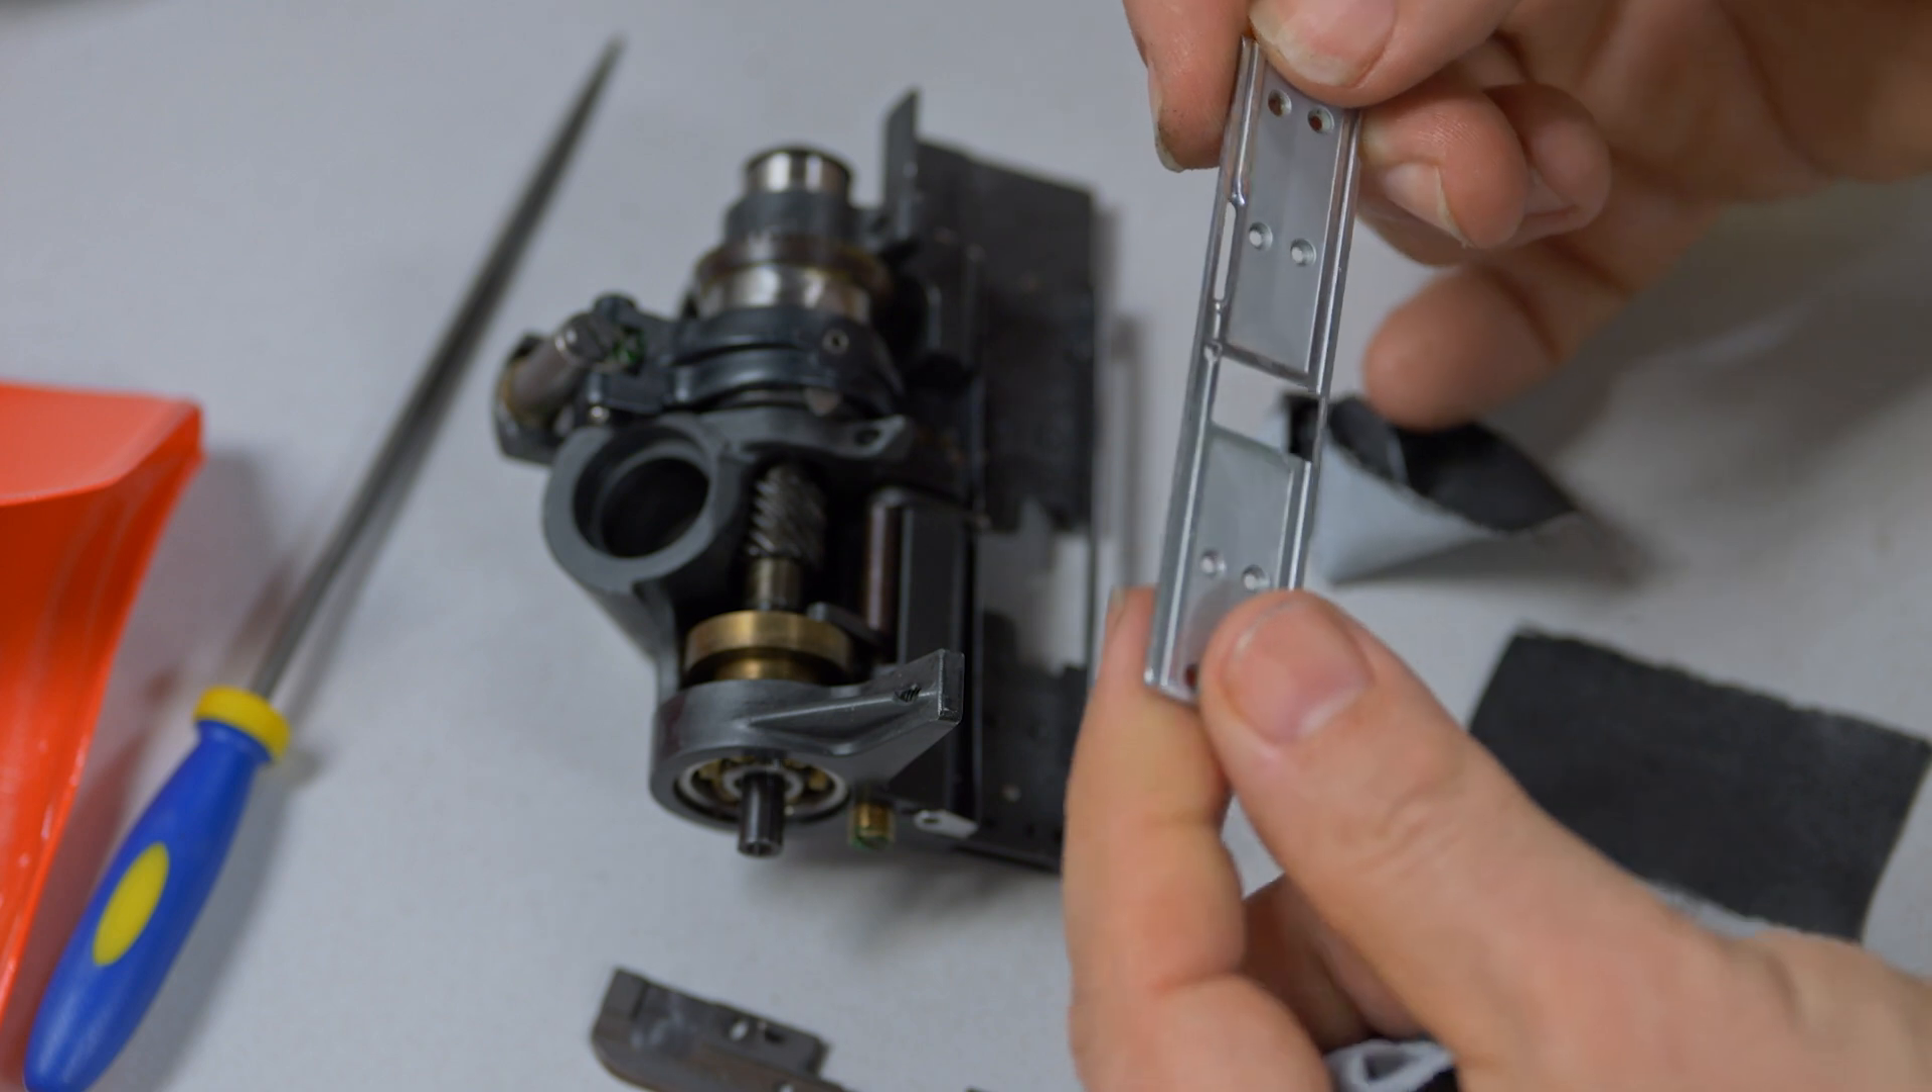After removing the multiple screws and jiggling the movement, the gate finally came out.